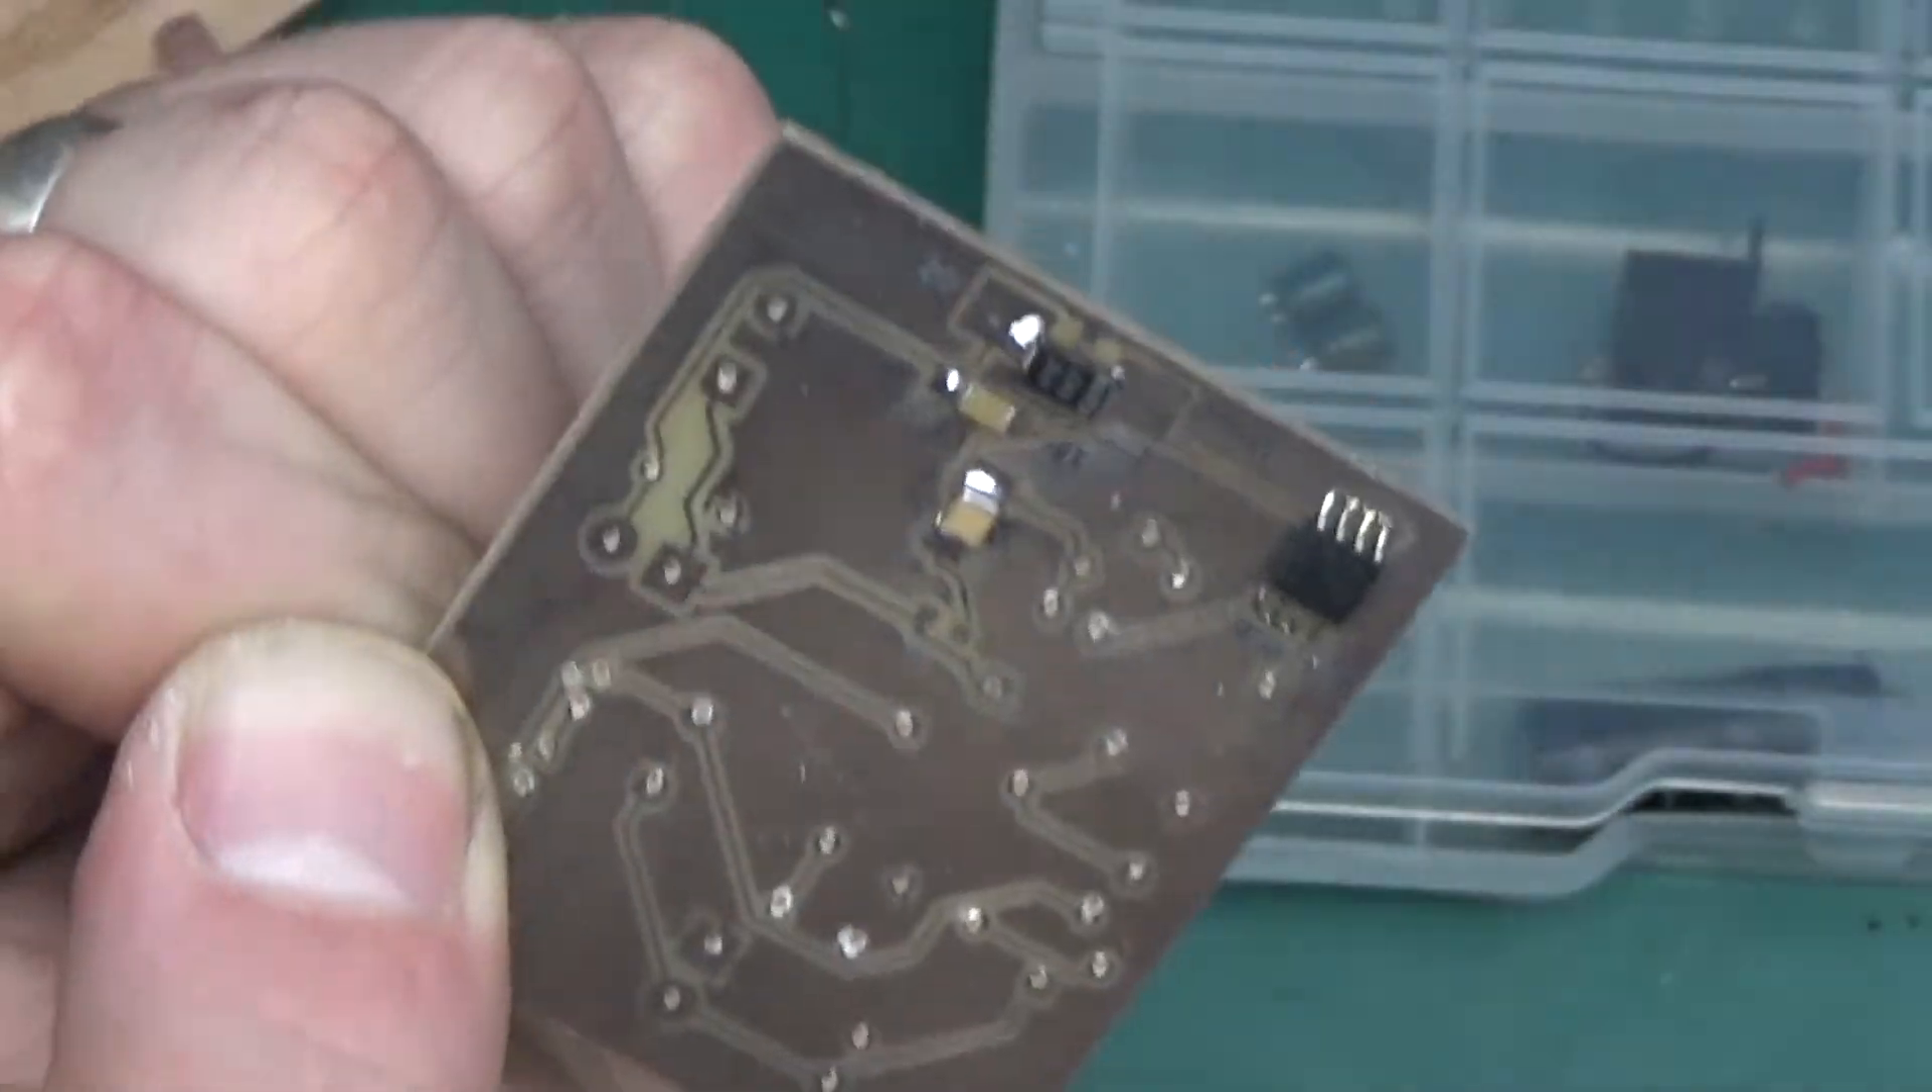And that's my surface mount parts done.